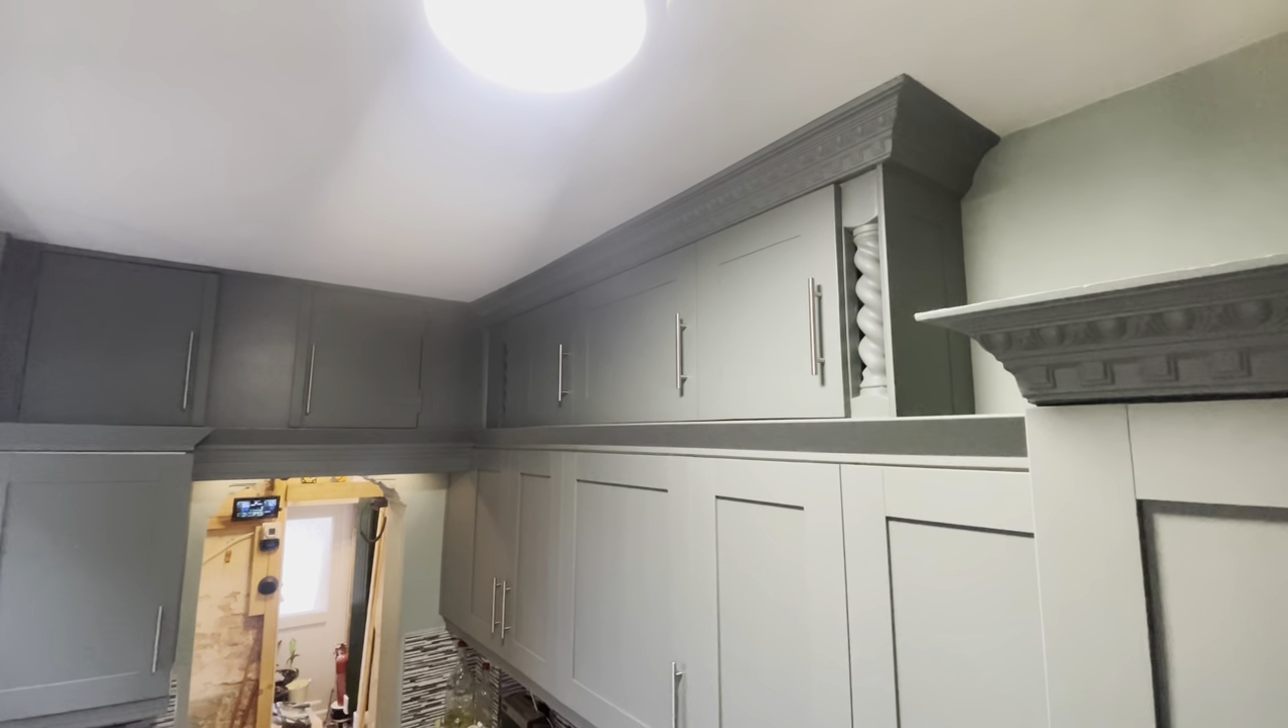Well there's the cupboard all finished now handles on painted.